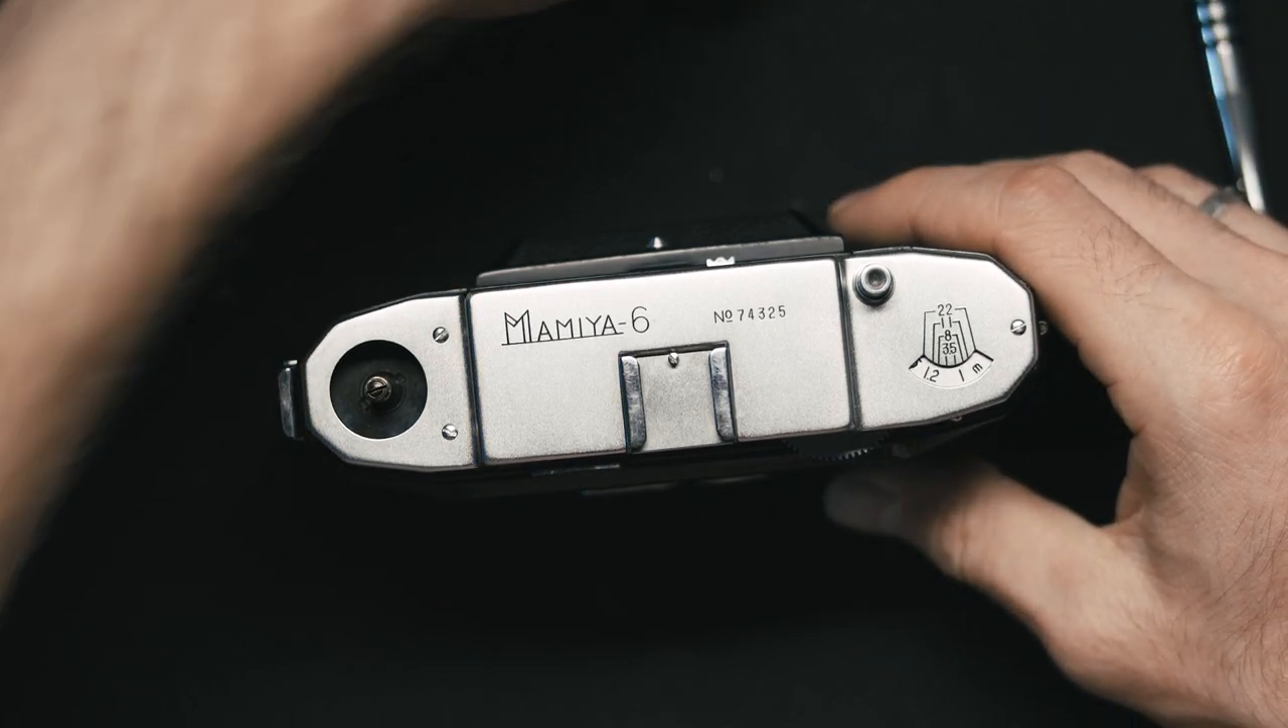The only thing is left is the winding knob.